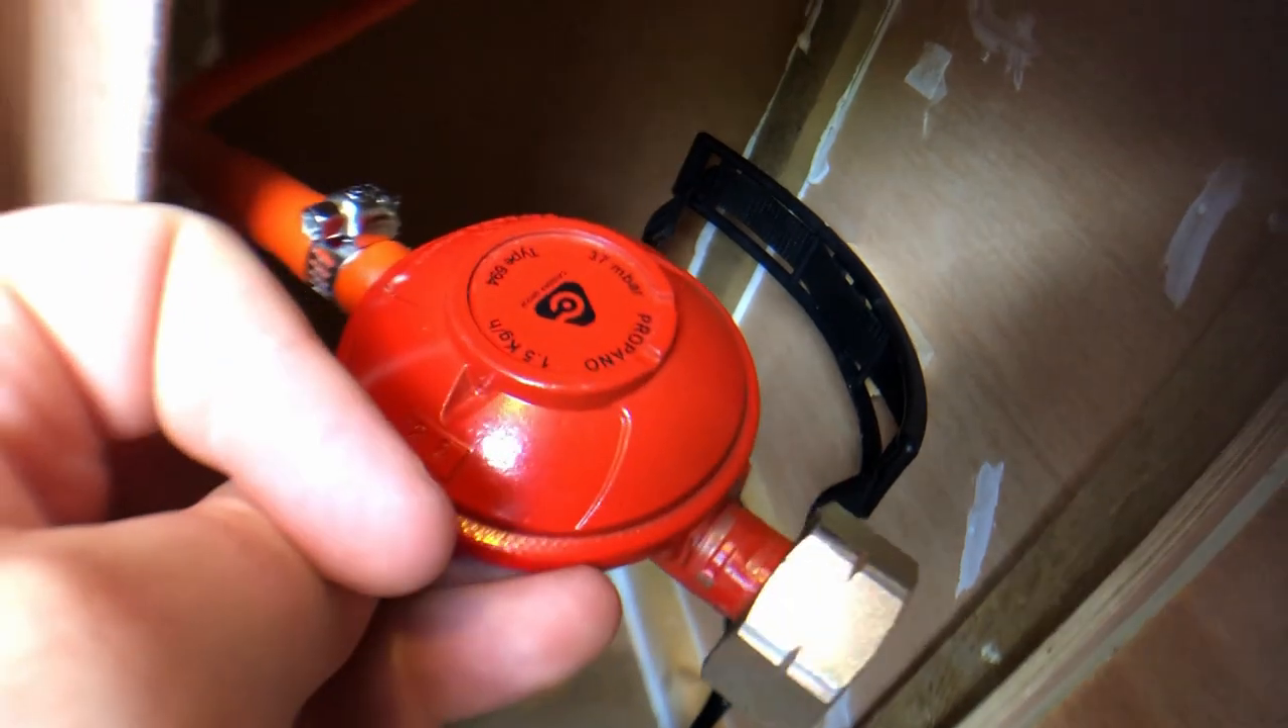There we go so the regulator's on the pipe now.